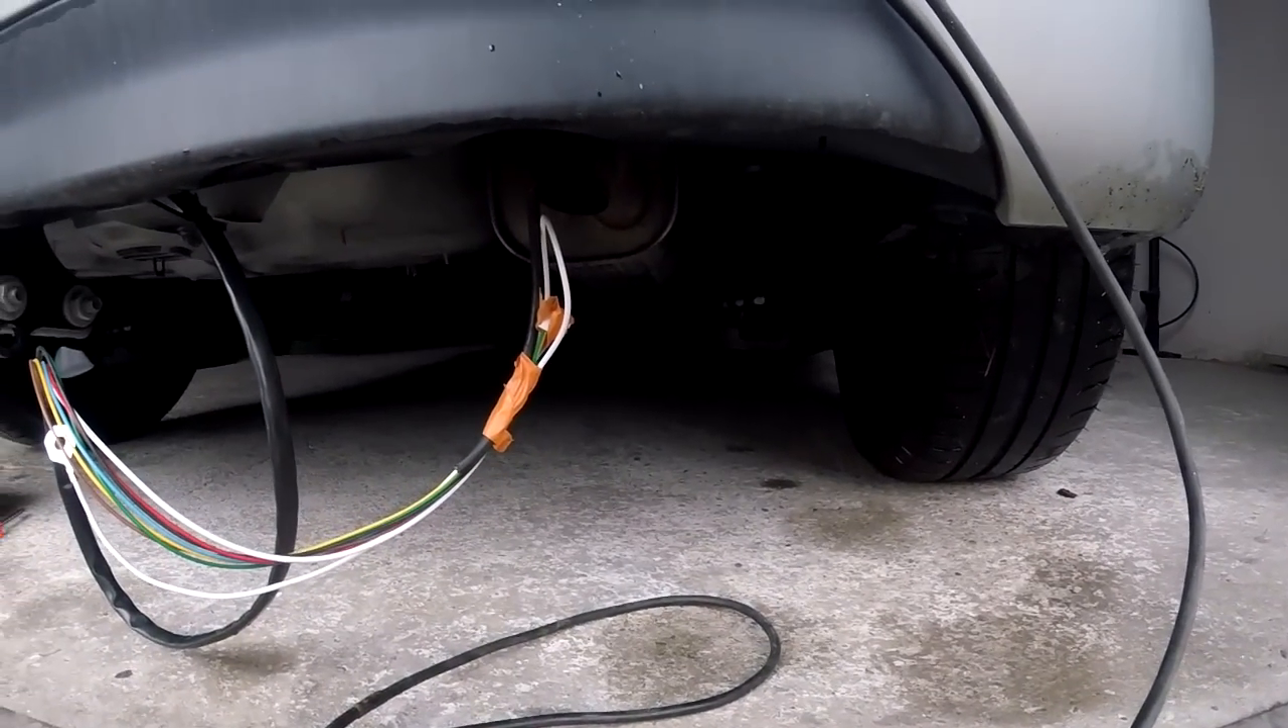Je viens de scotcher les fils du faisceau sur mon câble et maintenant j'ai plus qu'à tirer.